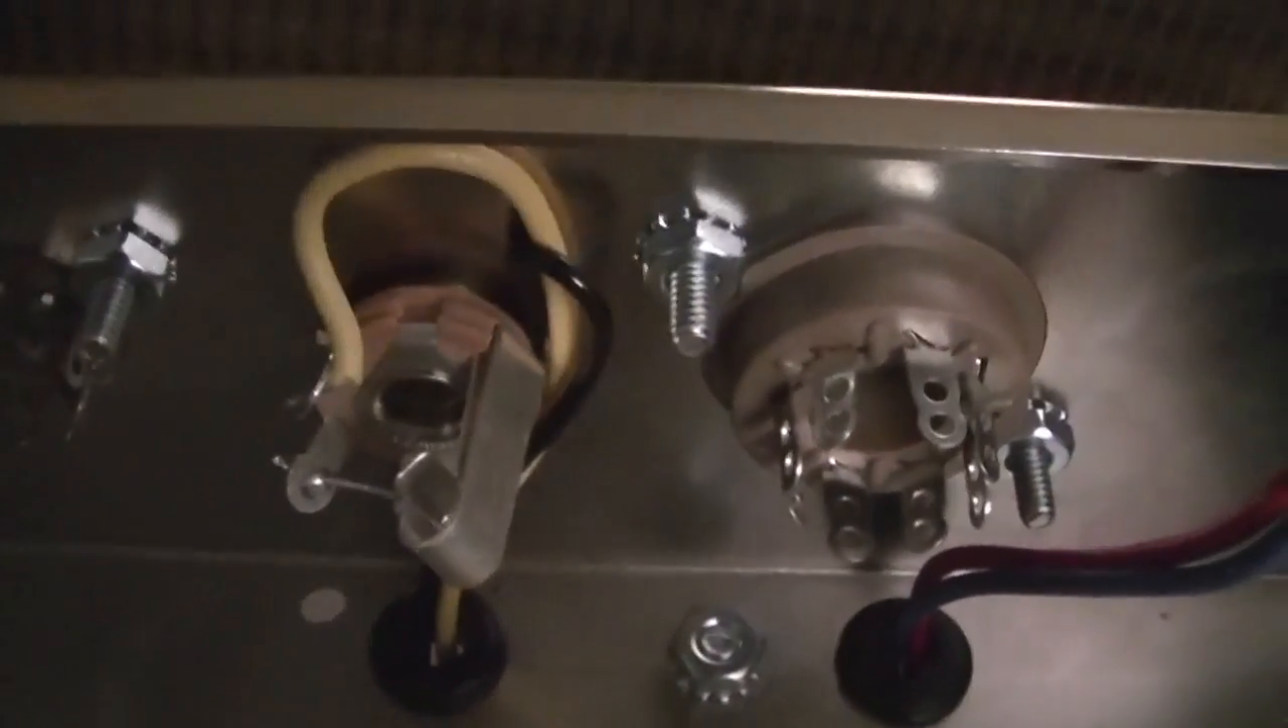I put a quarter inch jack instead of the RCA for the speaker.